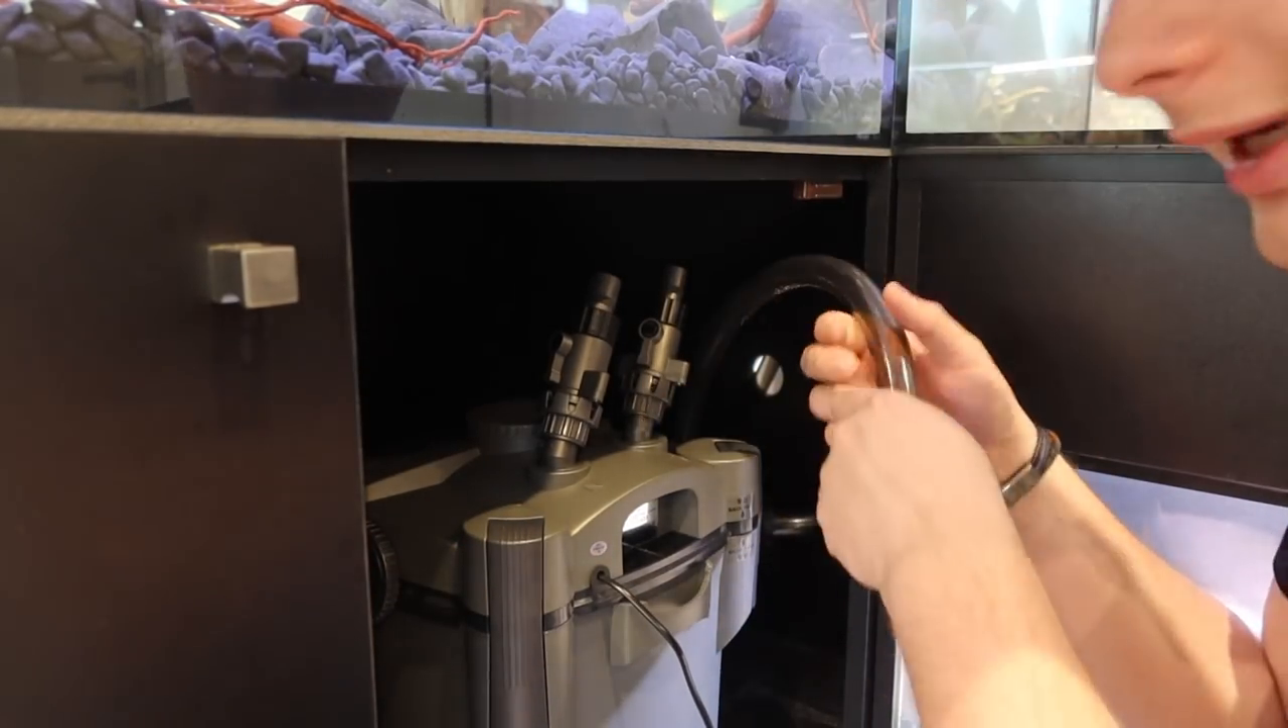Maintenant qu'on a le filtre dans le meuble on n'a plus qu'à brancher du coup l'évacuation.